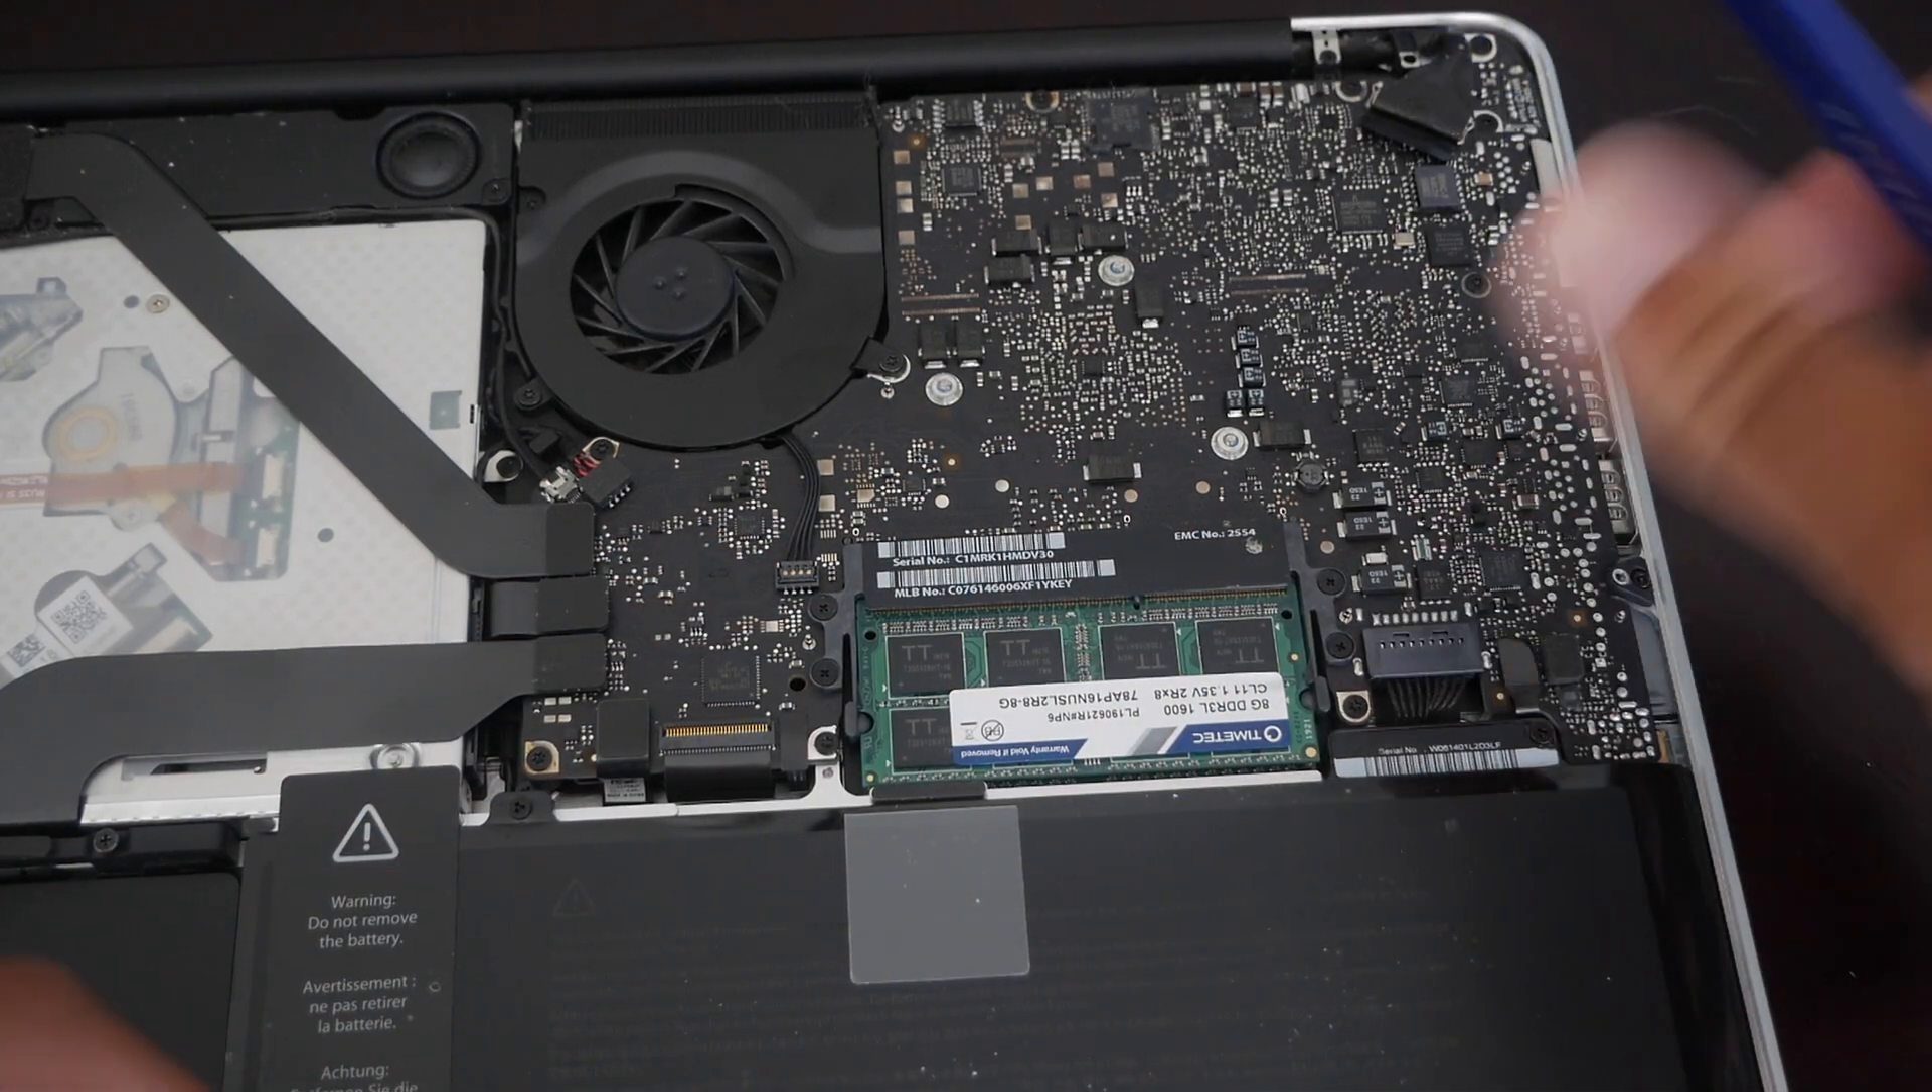So now the ram's in there.